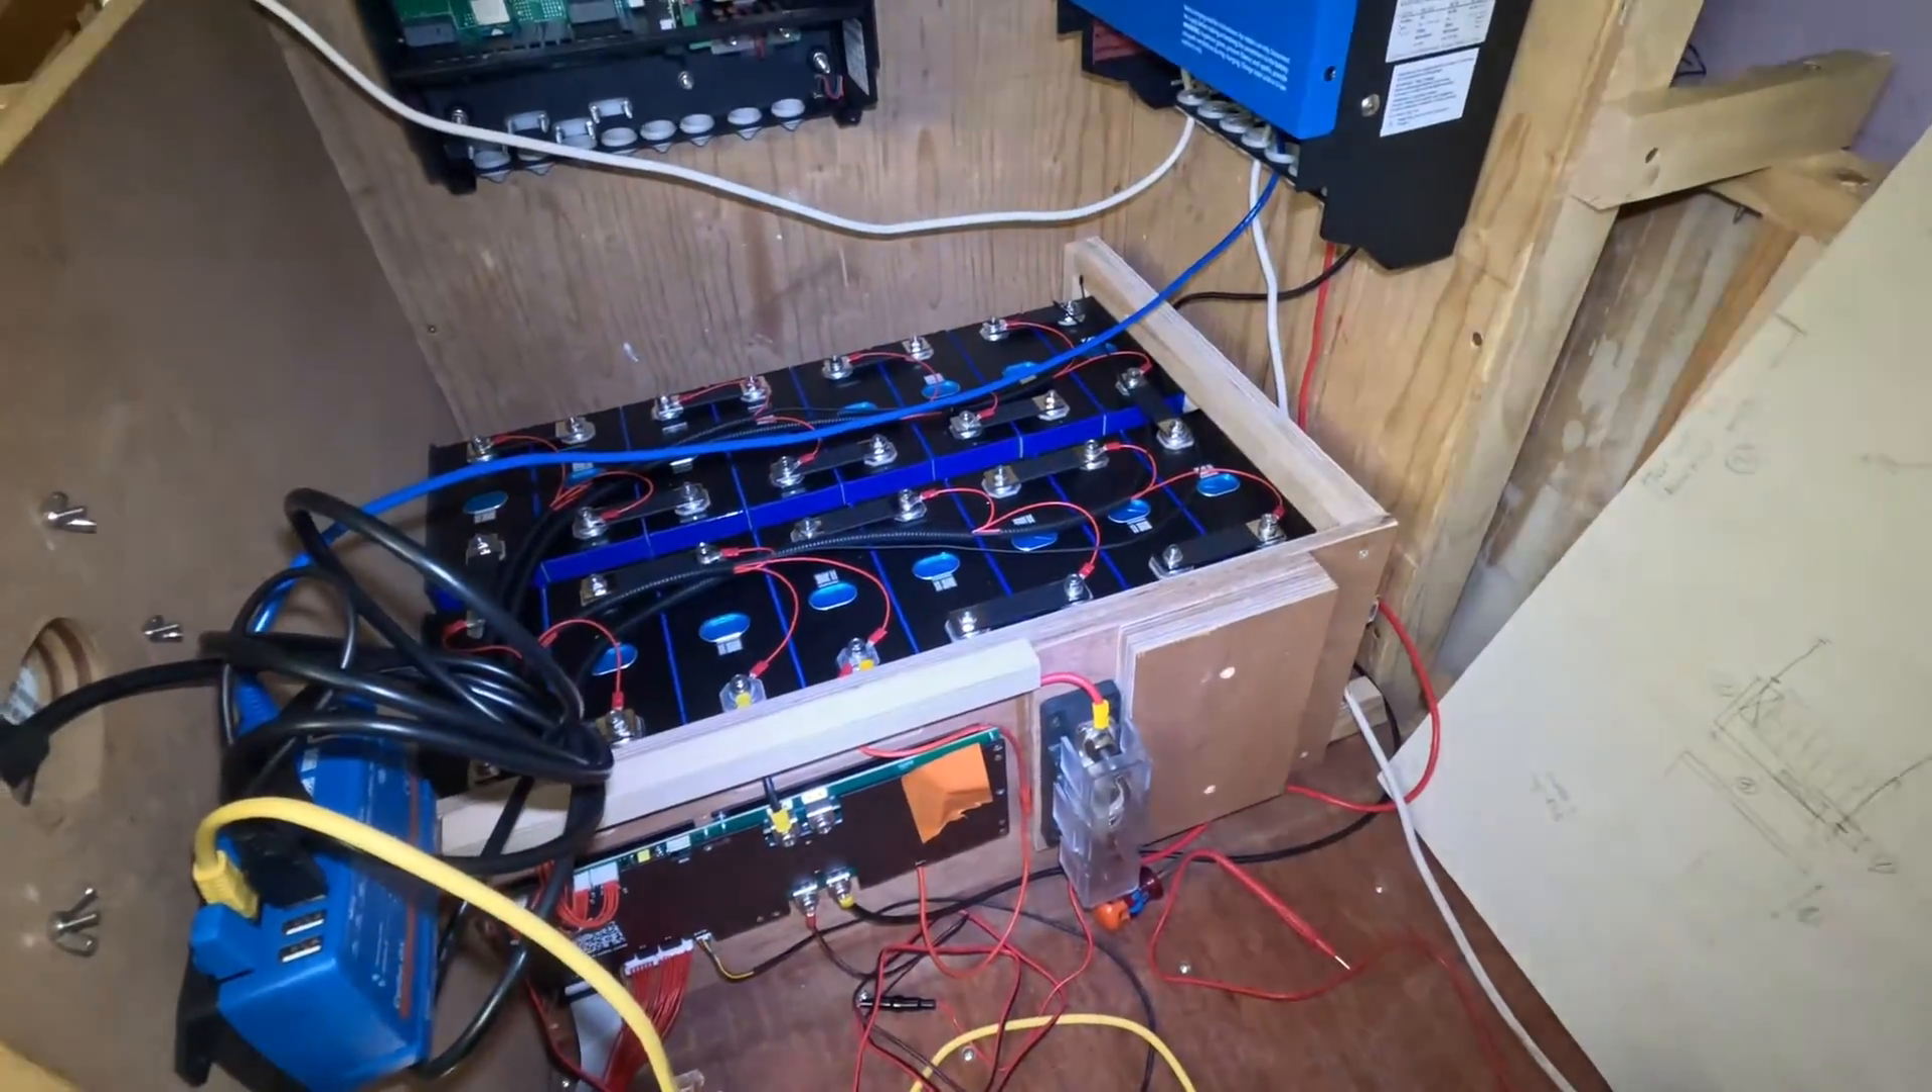Okay so the battery pack is now hooked up together.